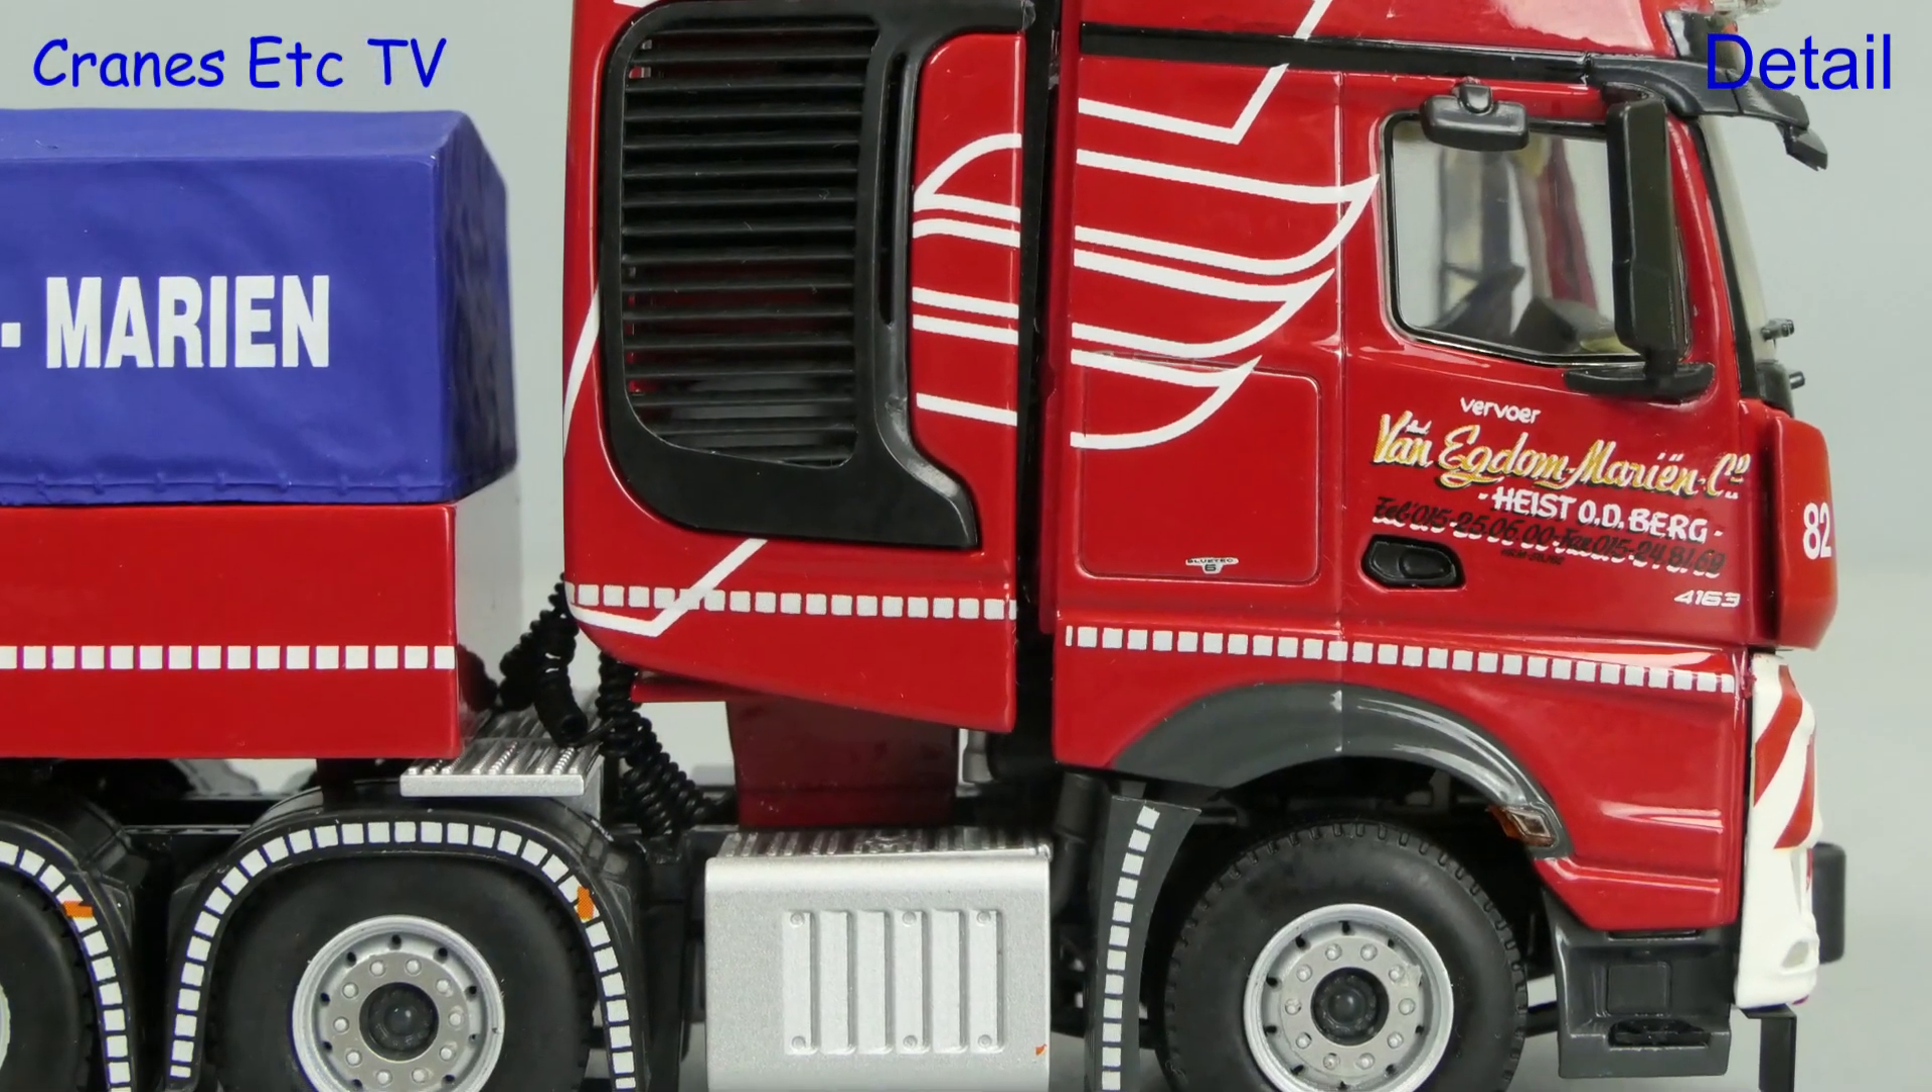The ballast box sits quite low so the white dotted line doesn't quite join up across the truck but the plastic tarpaulin cover is nicely textured.